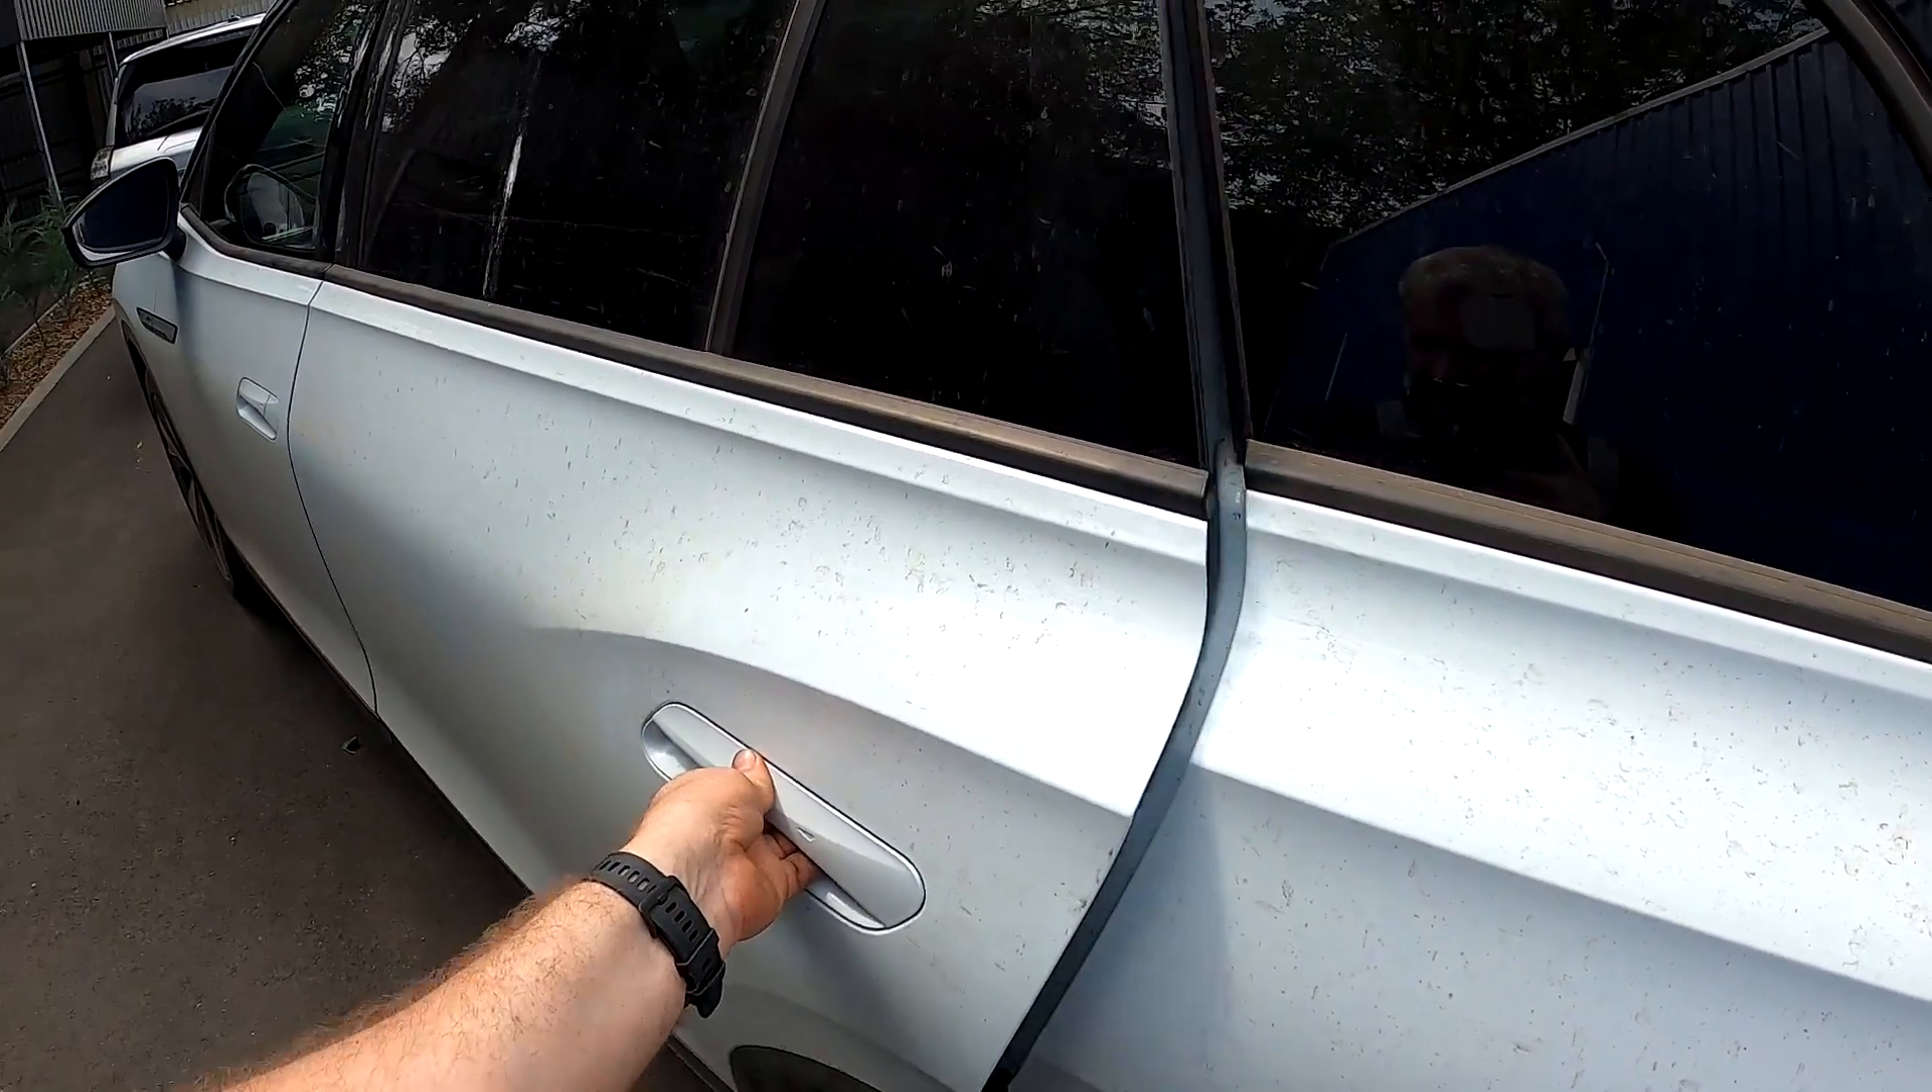Ручку установил дверь собрал все уже открывается работает.